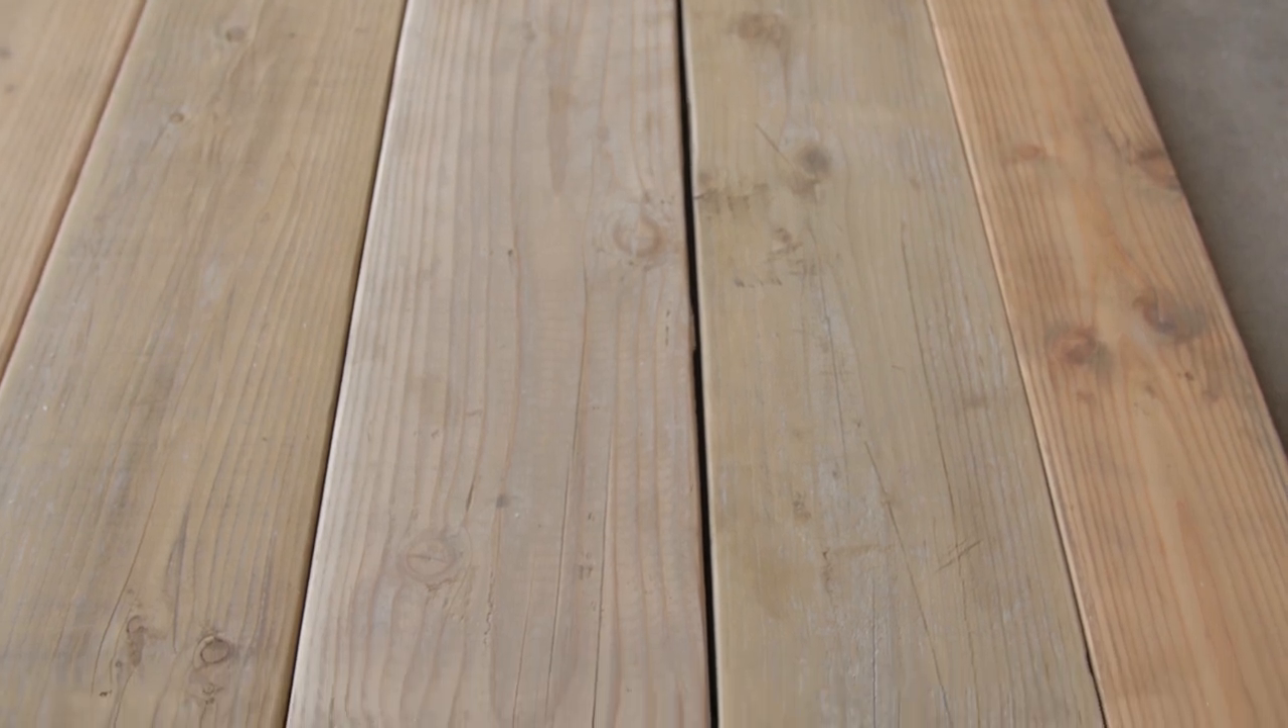As you can see there's these gaps in between the boards.